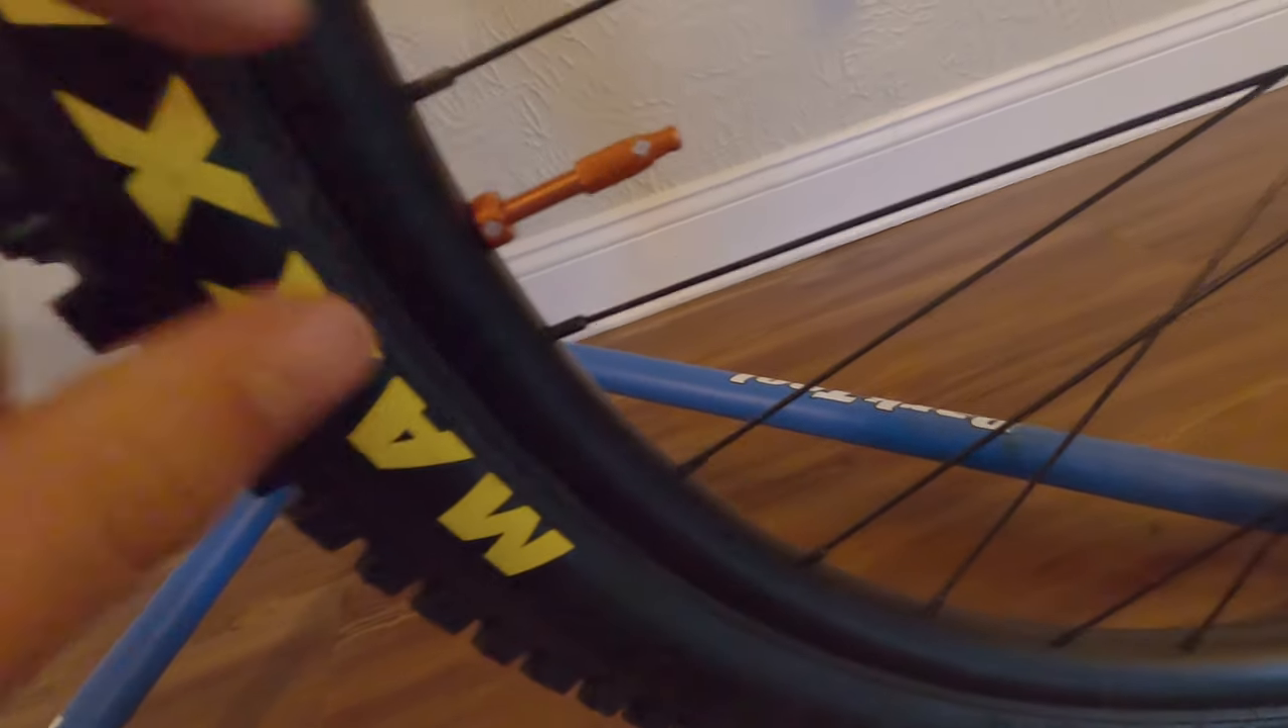We're all done here just installed the valve stems which look really cool.